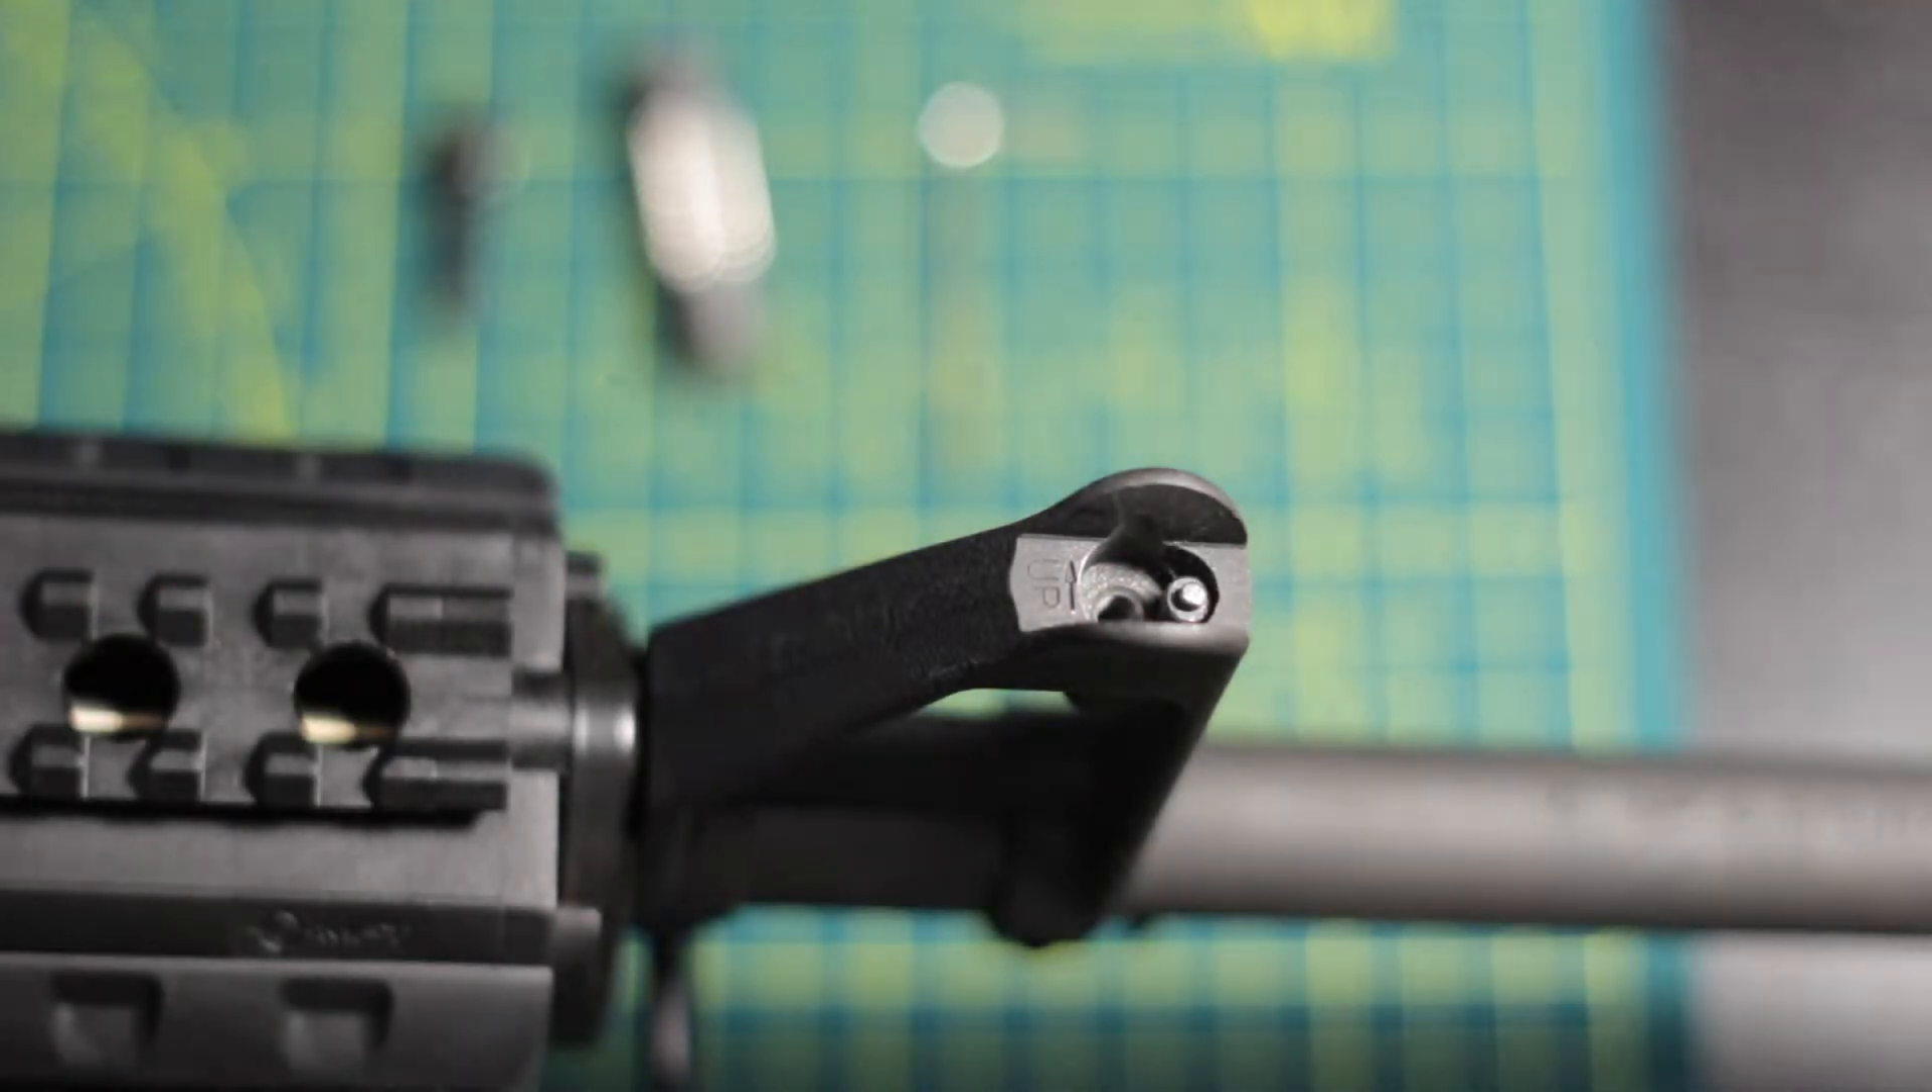The factory sight post has already been removed.